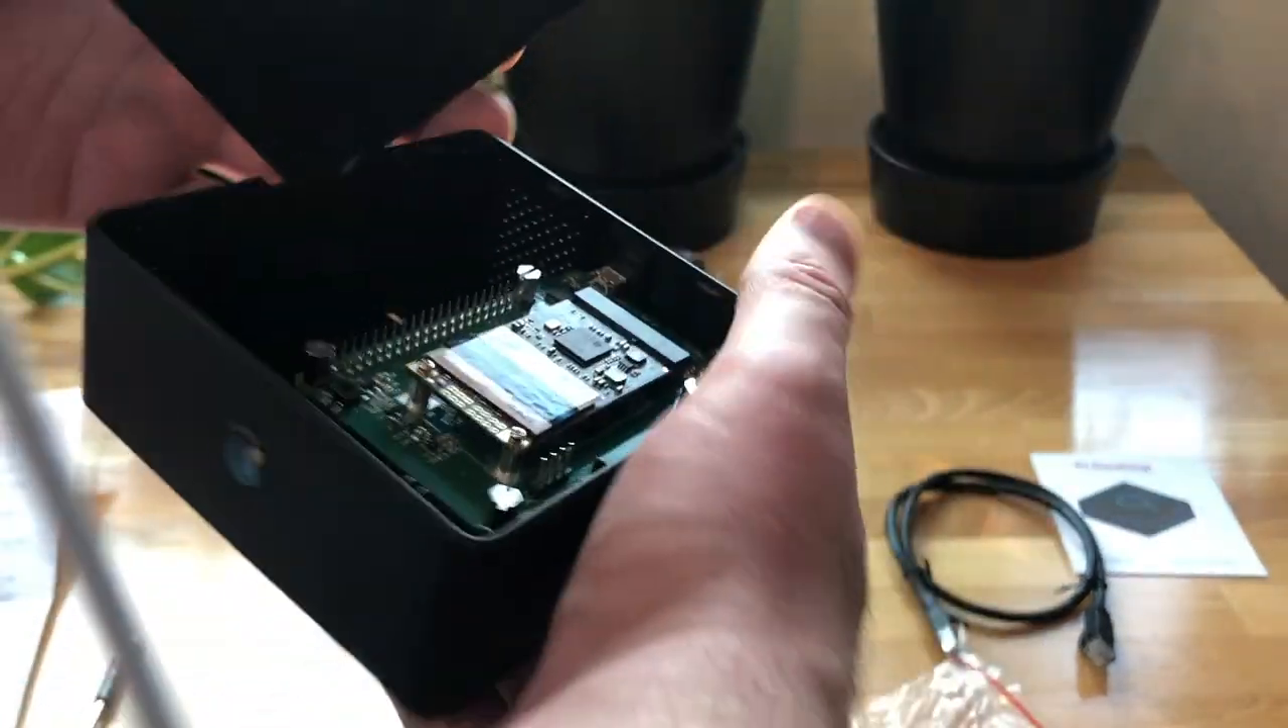Now, we are basically done with the assembly. The only thing that is left to do is to put the lid on.